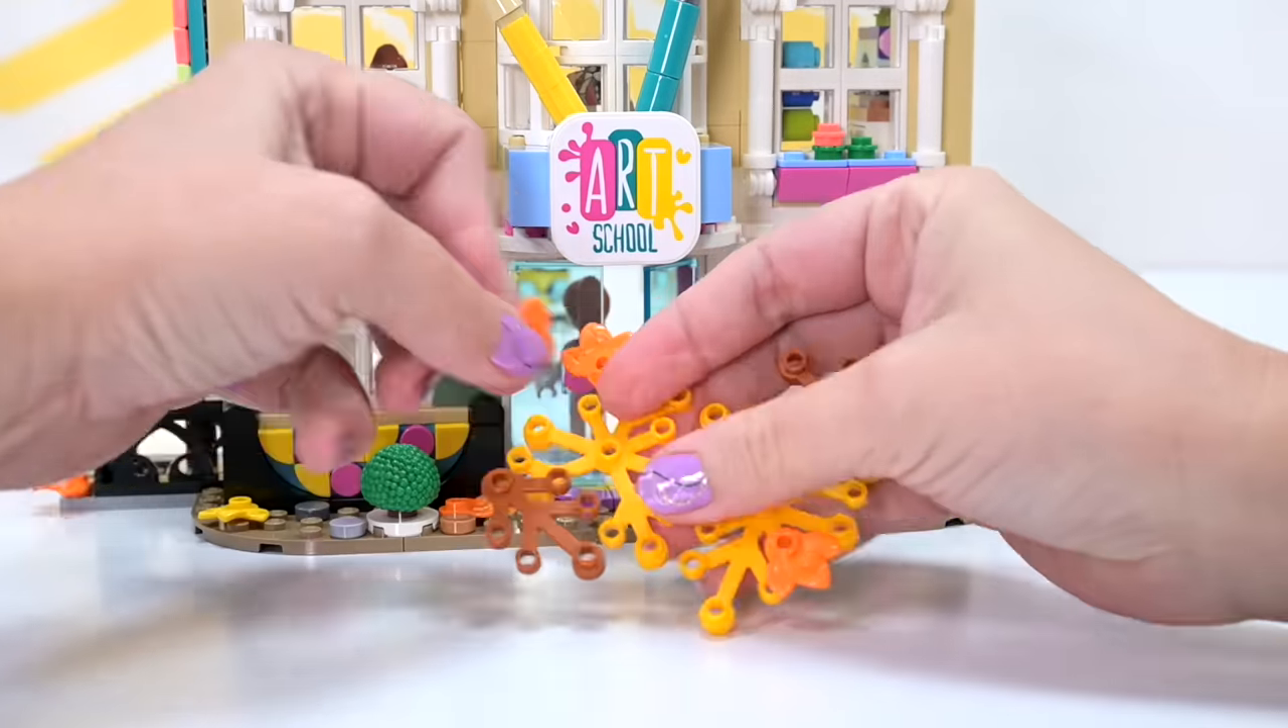And all we have left to do is put in a bit of foliage.